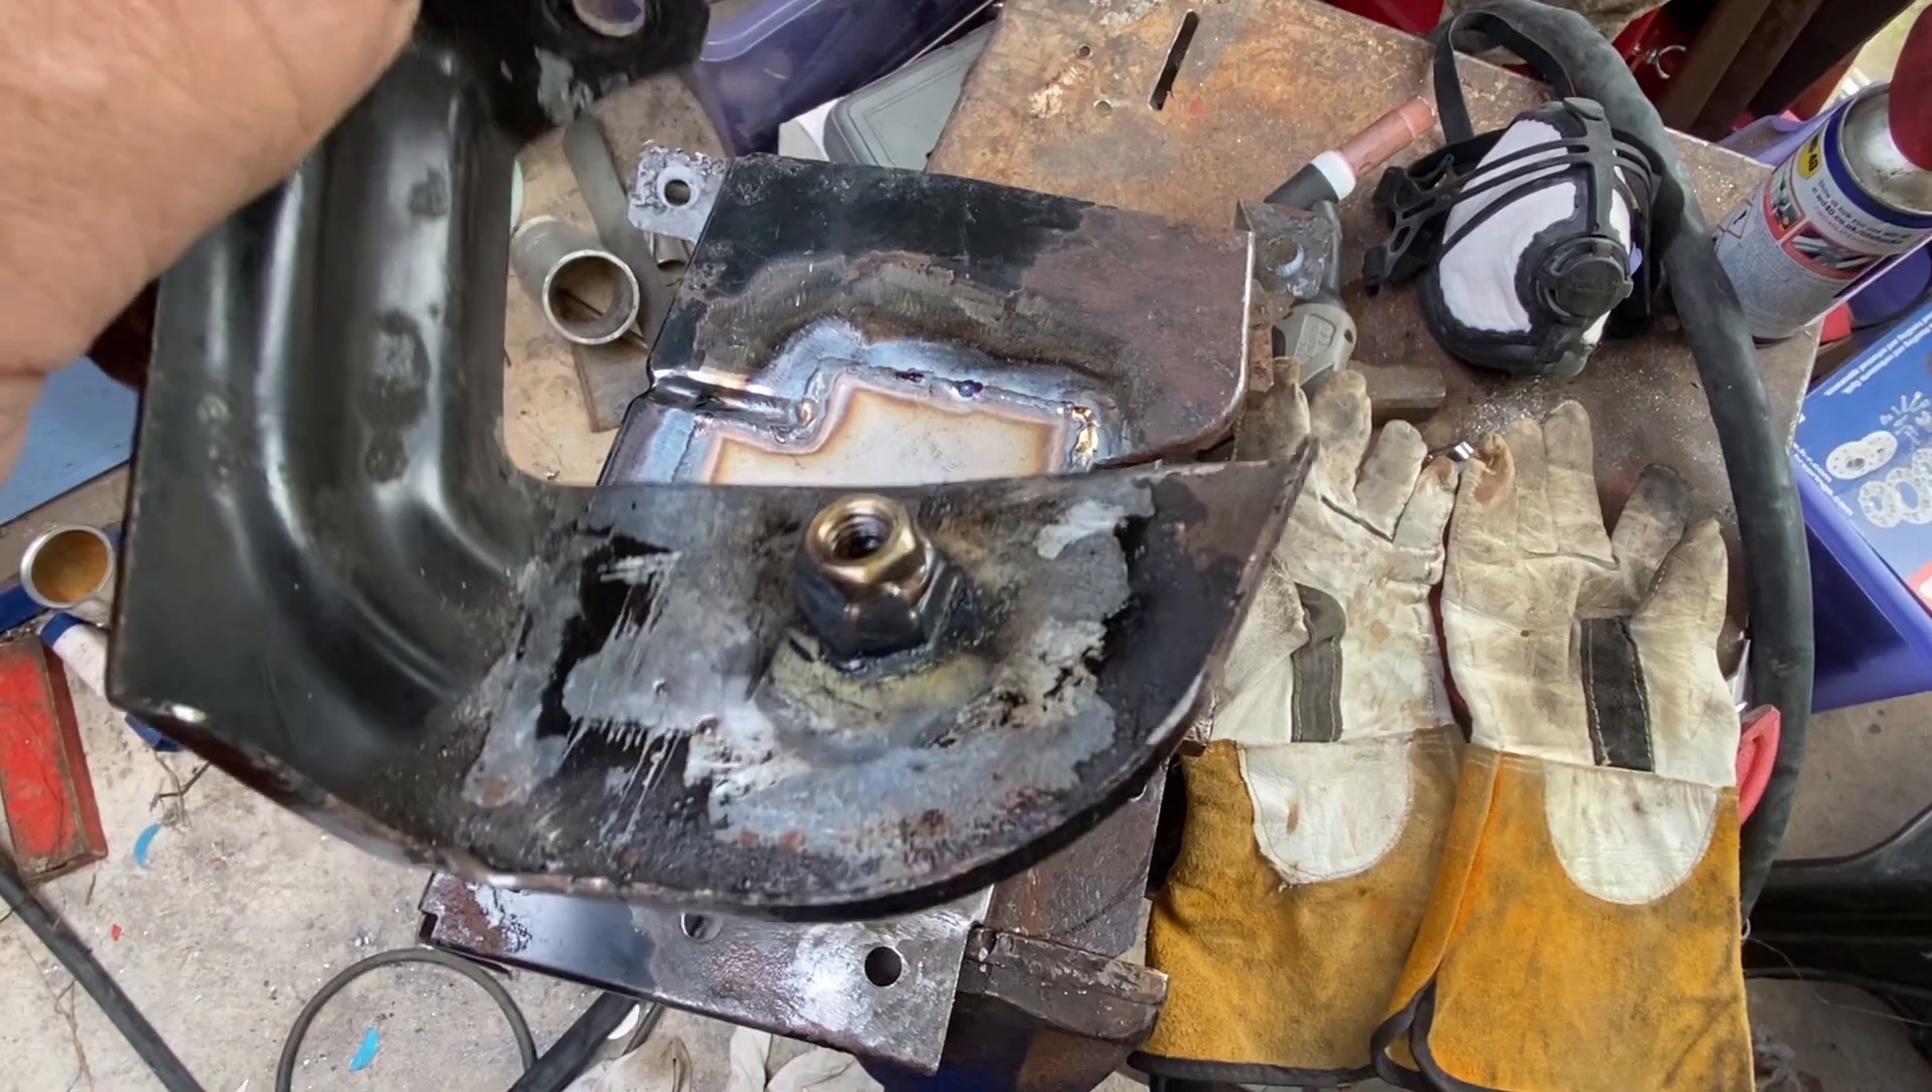The bolt got rusted in so what I've done is I've drilled out the bolt and I've just welded a stainless steel nut straight onto the original bolt.